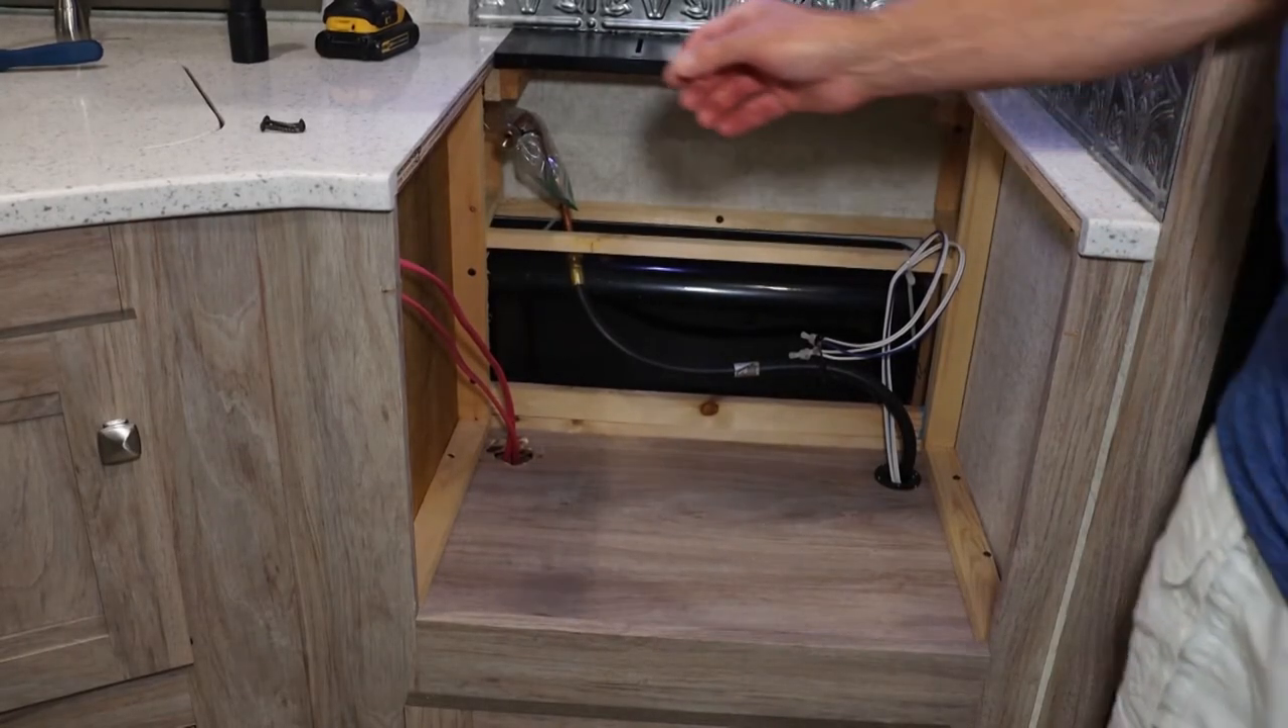Okay guys we got that oven out of there.